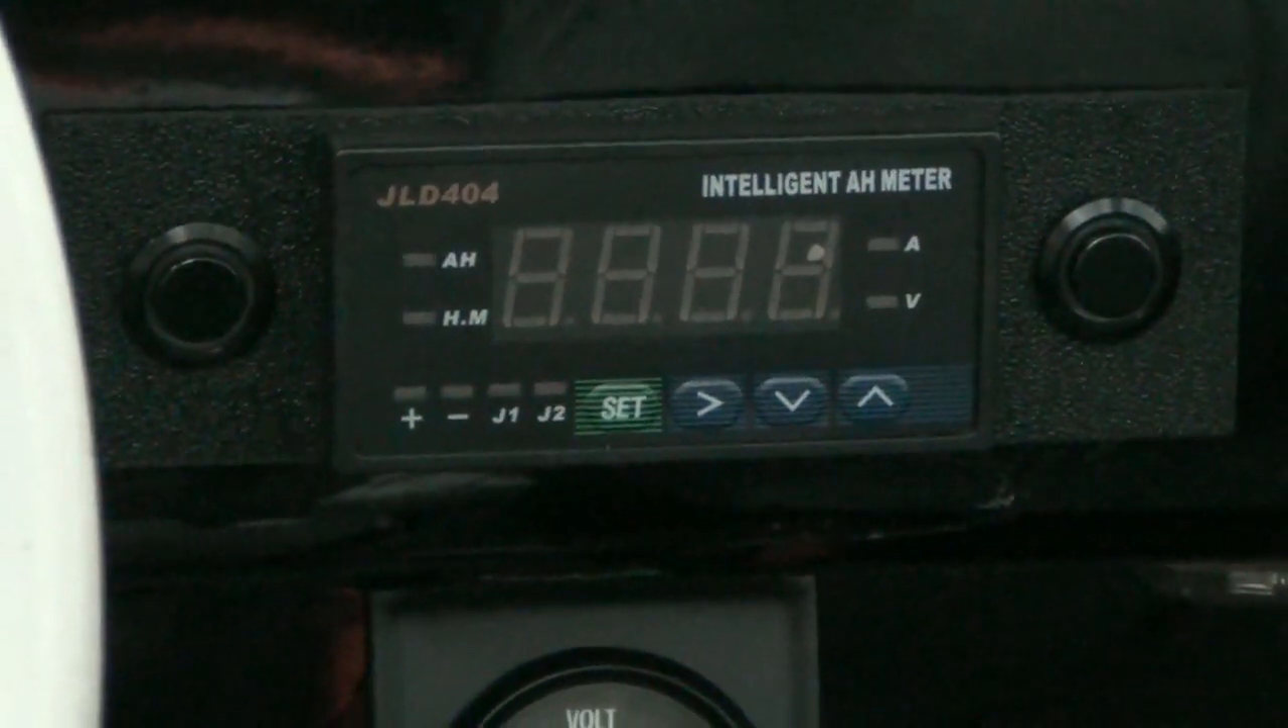We've added the JLD 404 and a couple of switches on either side of it.